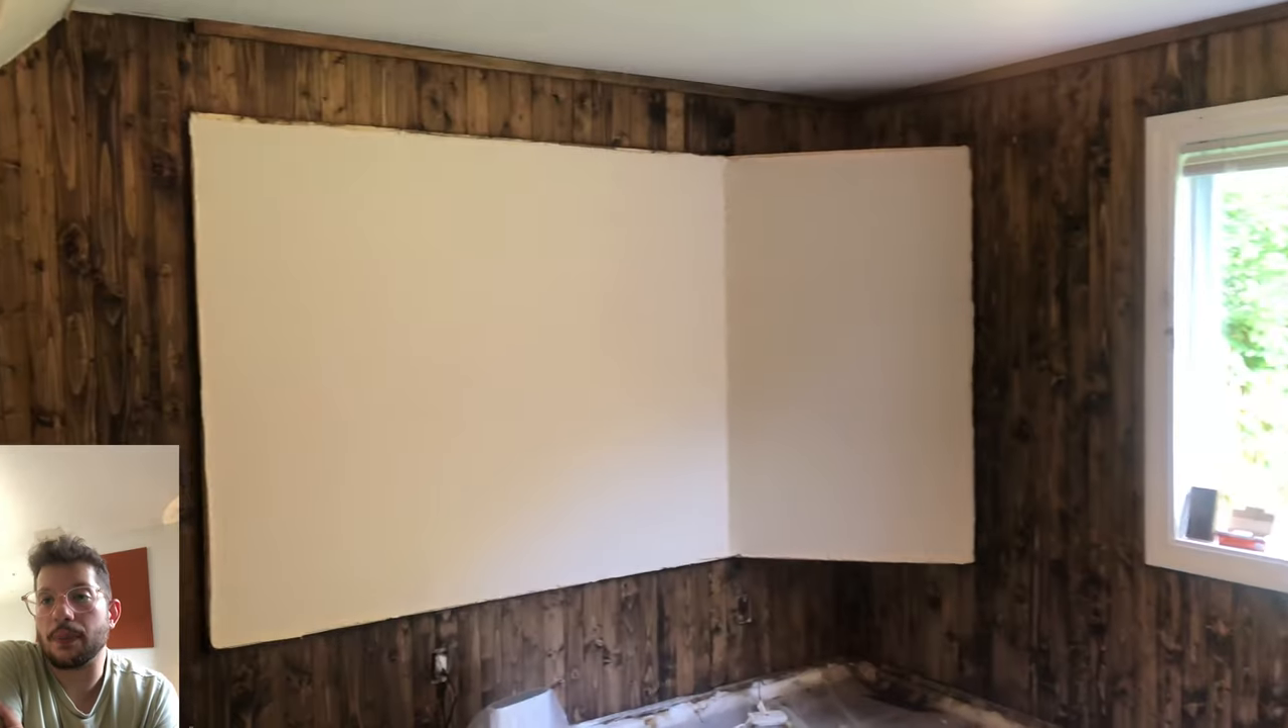You can see we have our acoustic walls and bass traps upholstered. I also upholstered the bottom and top of the bass trap at this step I just didn't have a clip of that one but you can see all the upholstery in the room is all done.